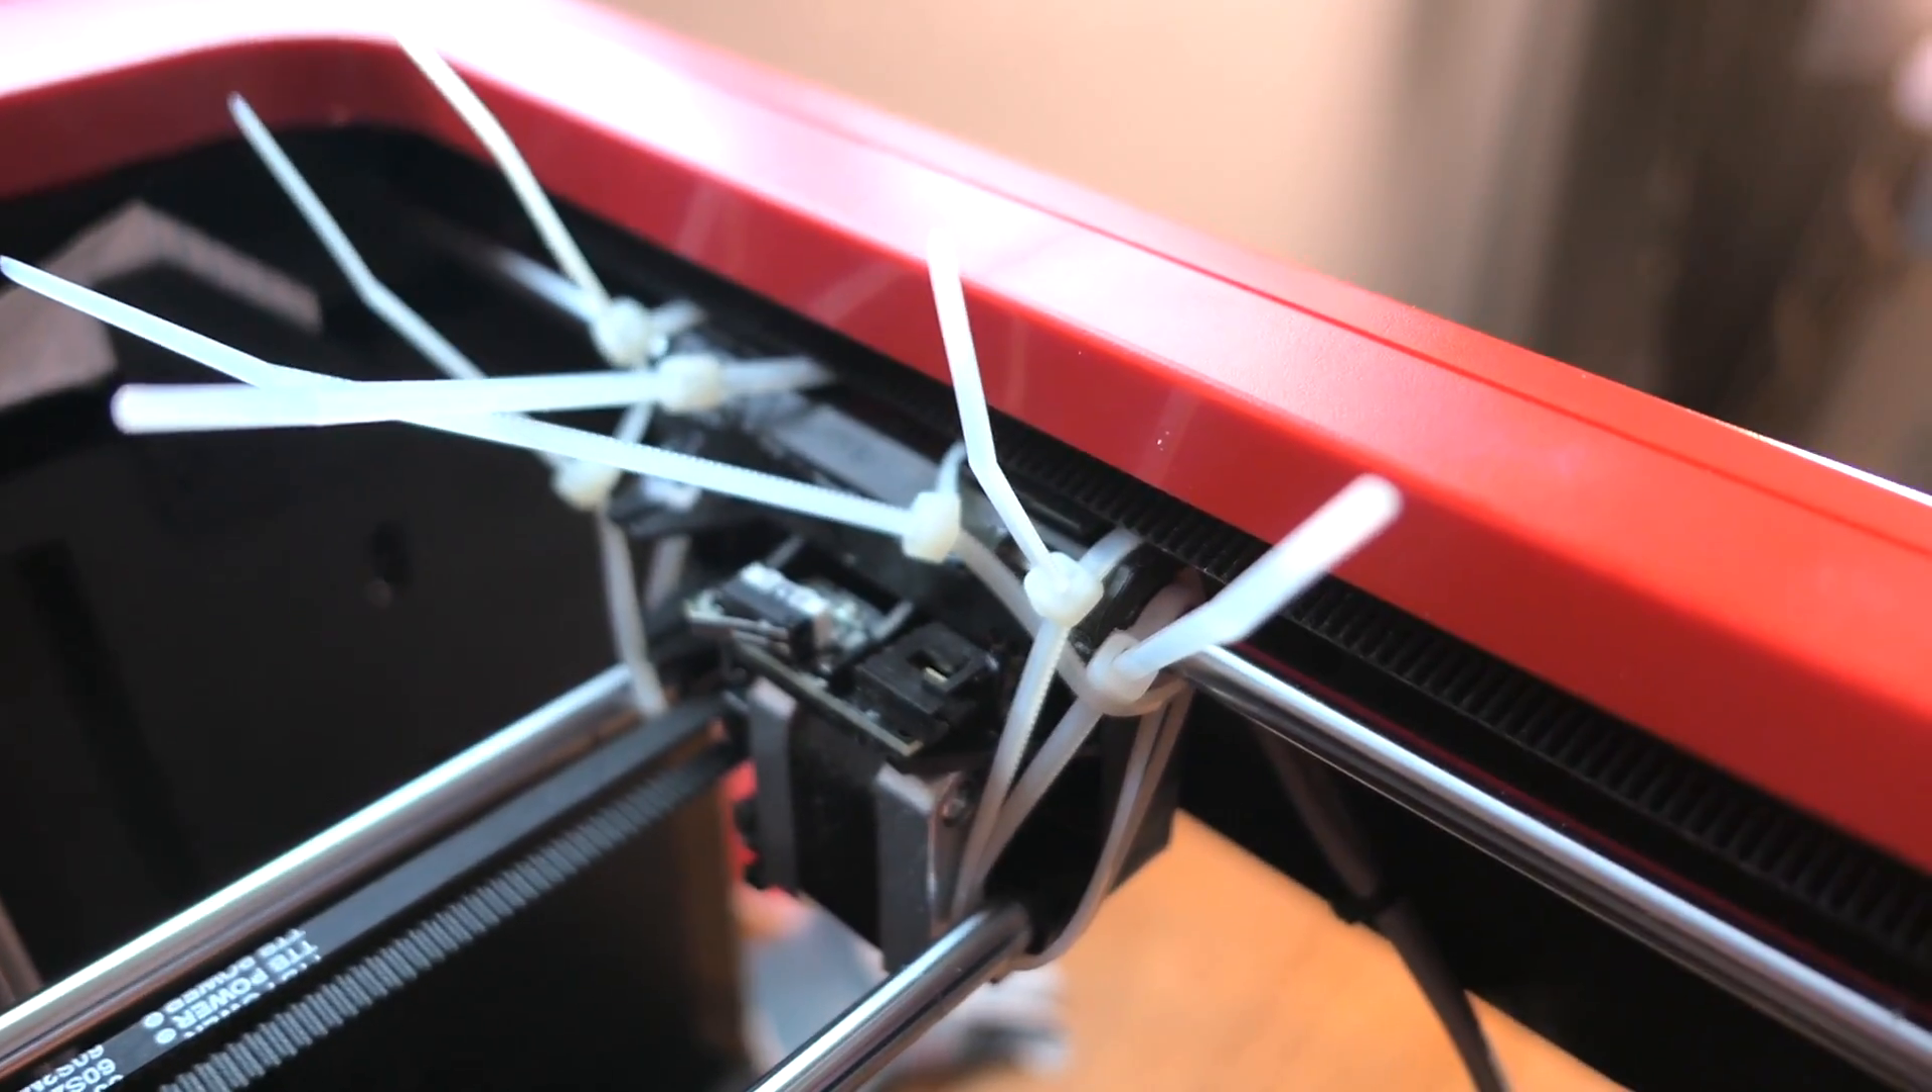I got everything glued up And as you can see guys I got a bunch of zip ties Everywhere Holding it together.